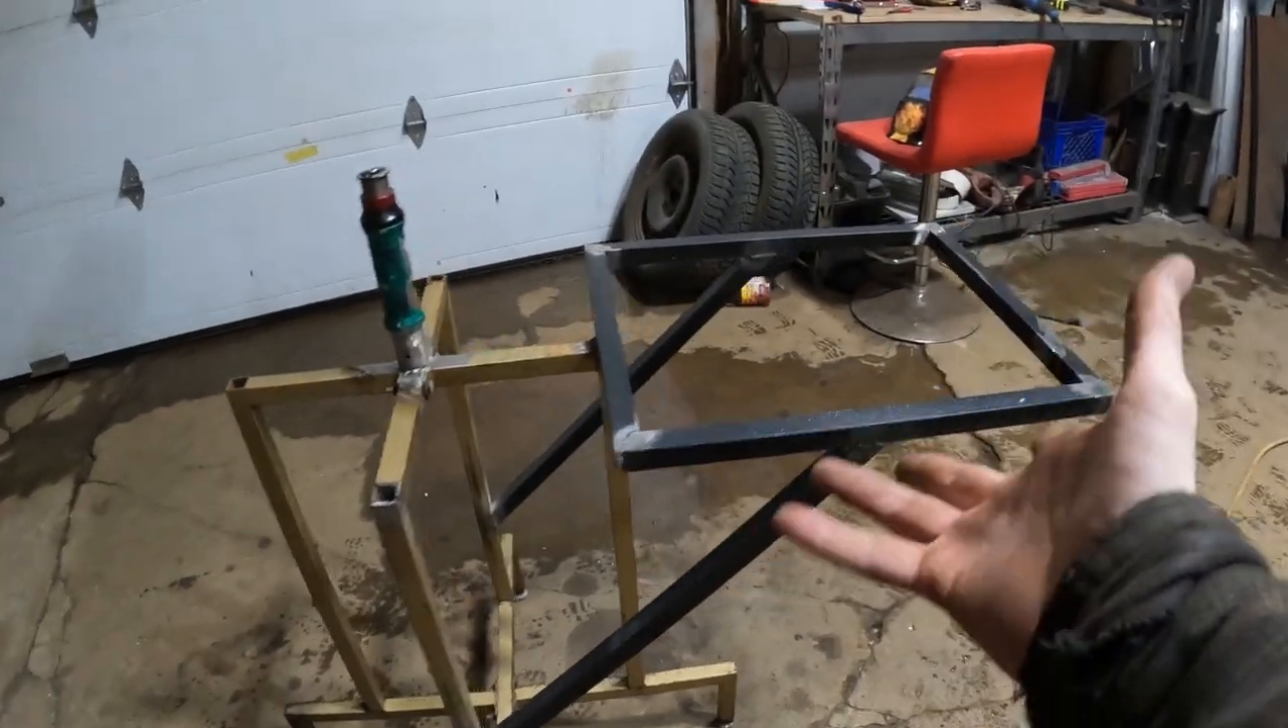All right, so we got the framing of the printing table done.